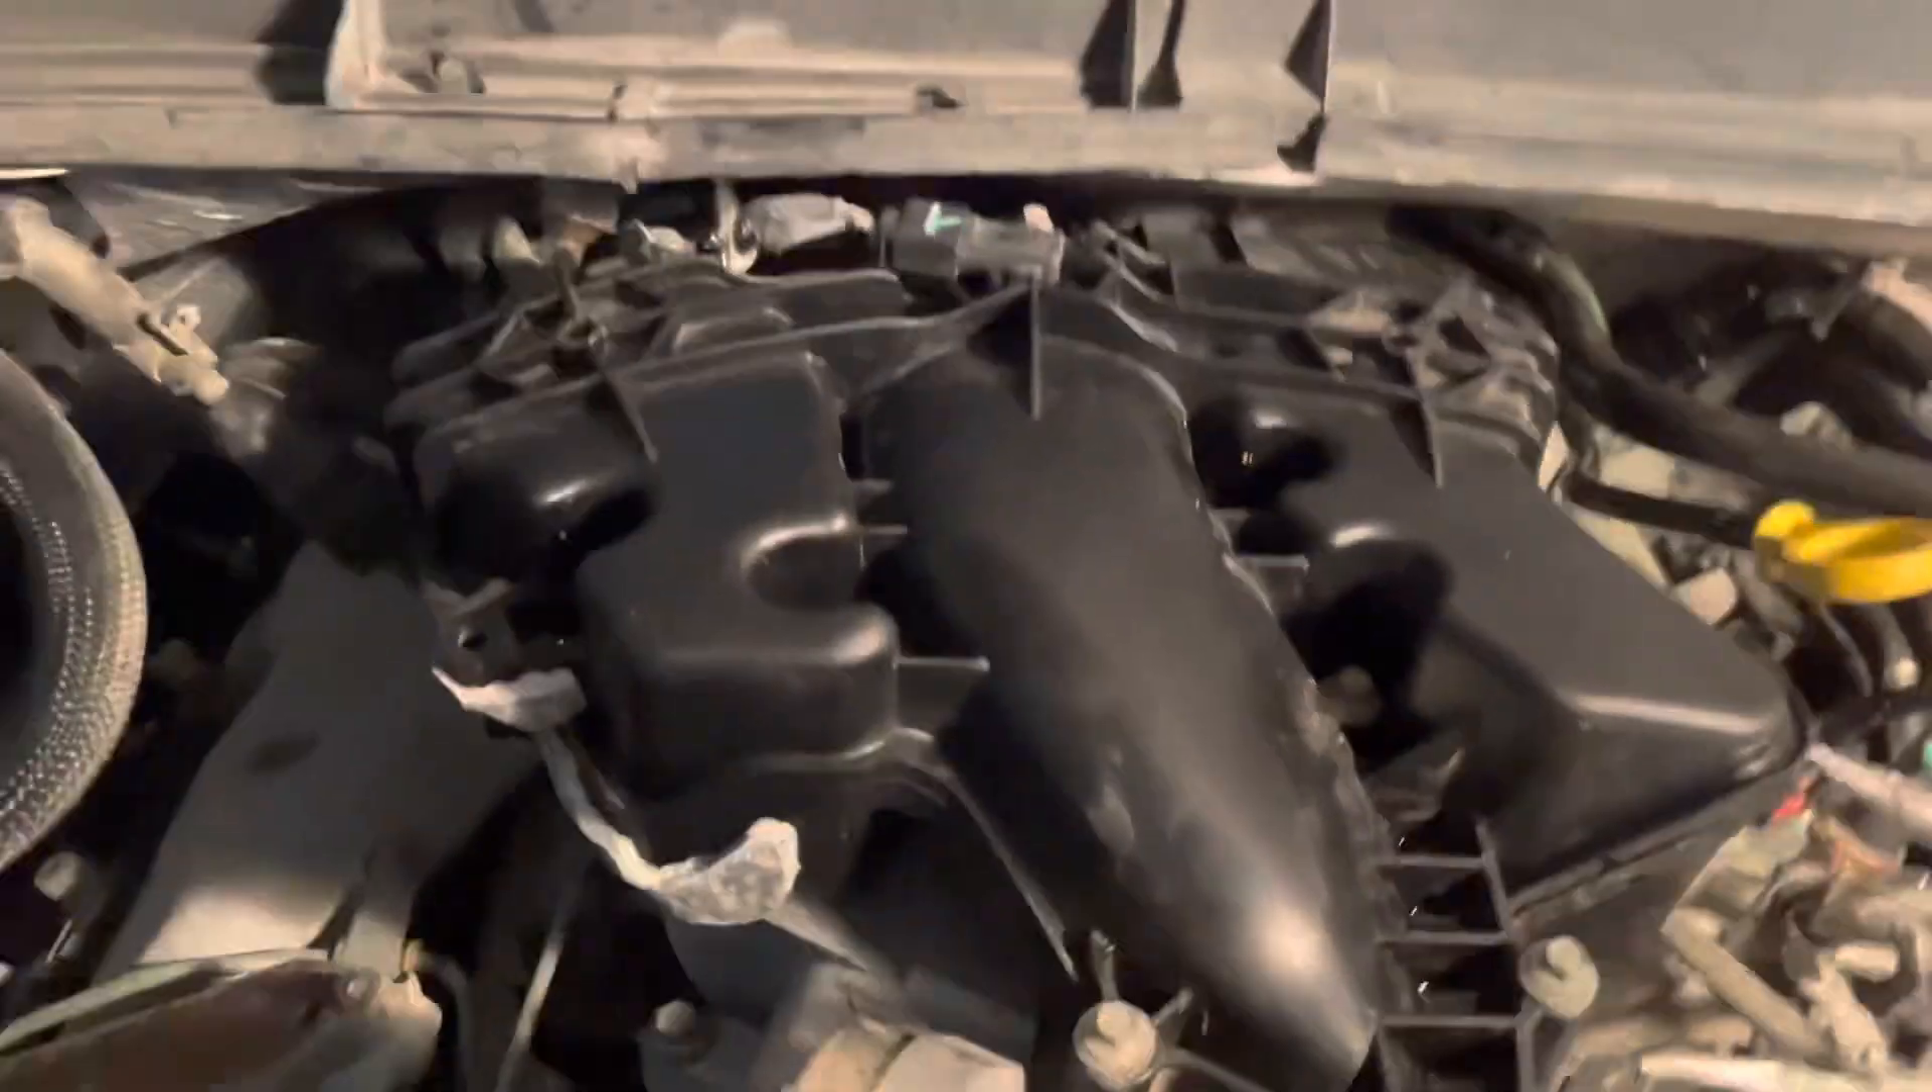As you can see. Now I have my plastic upper intake in.